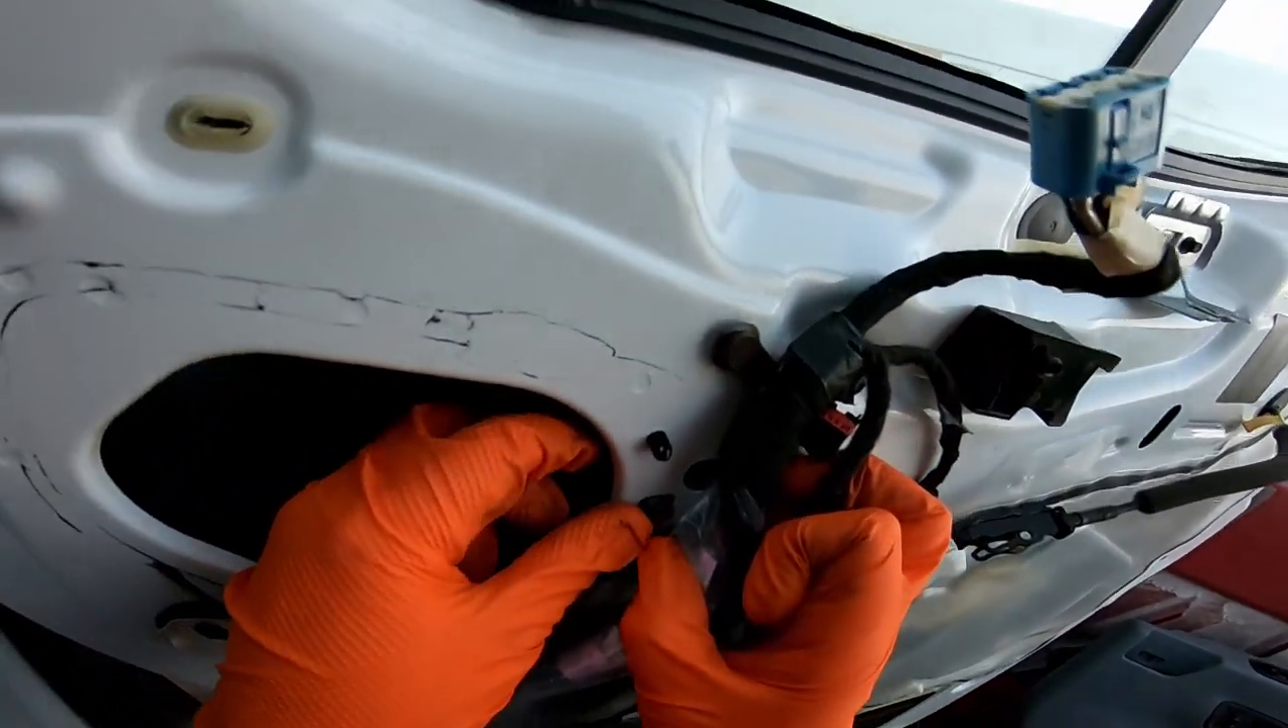Now the door panel is off the door.